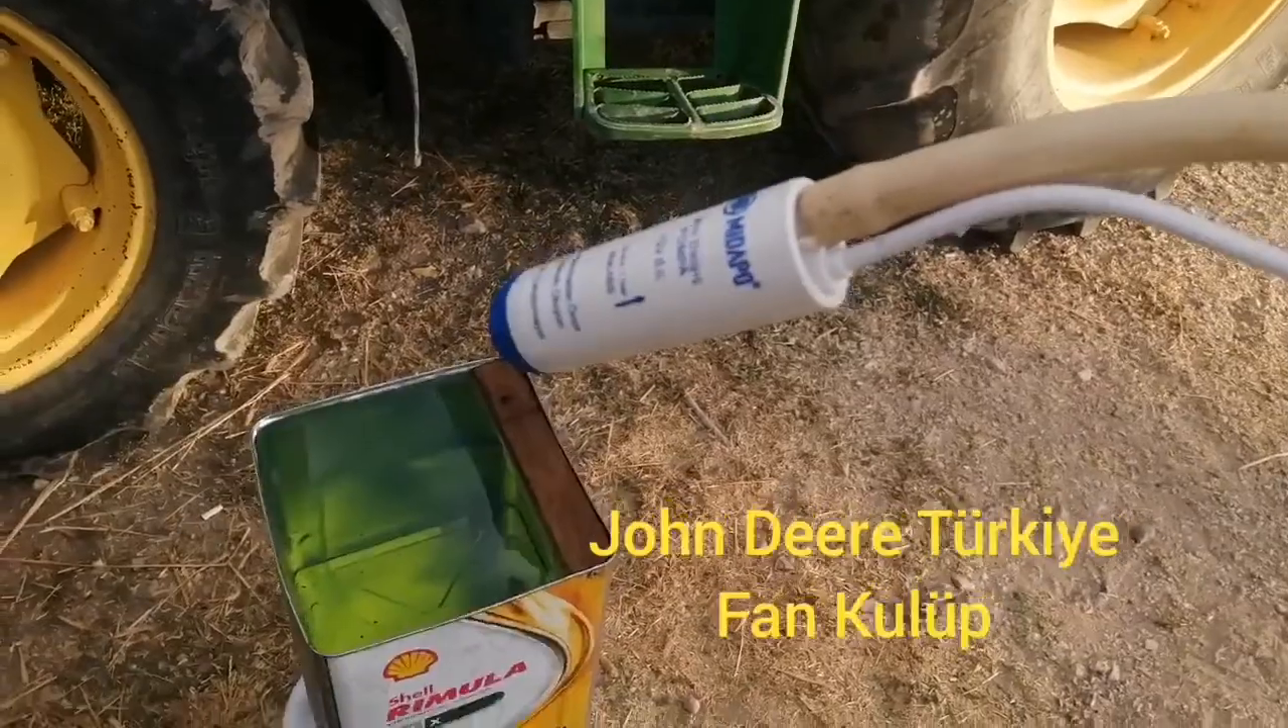Hortumu şu şekilde dalgıç pompaya taktık.